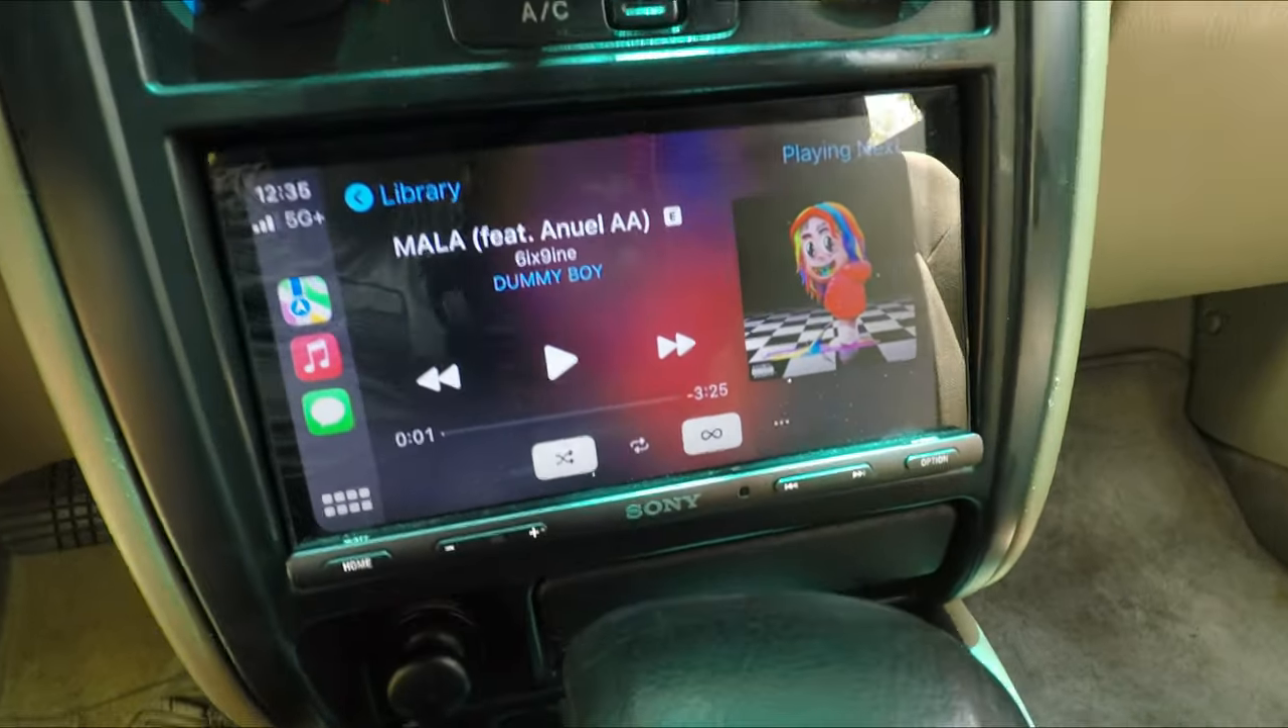So all the trim is back look how clean this looks guys.